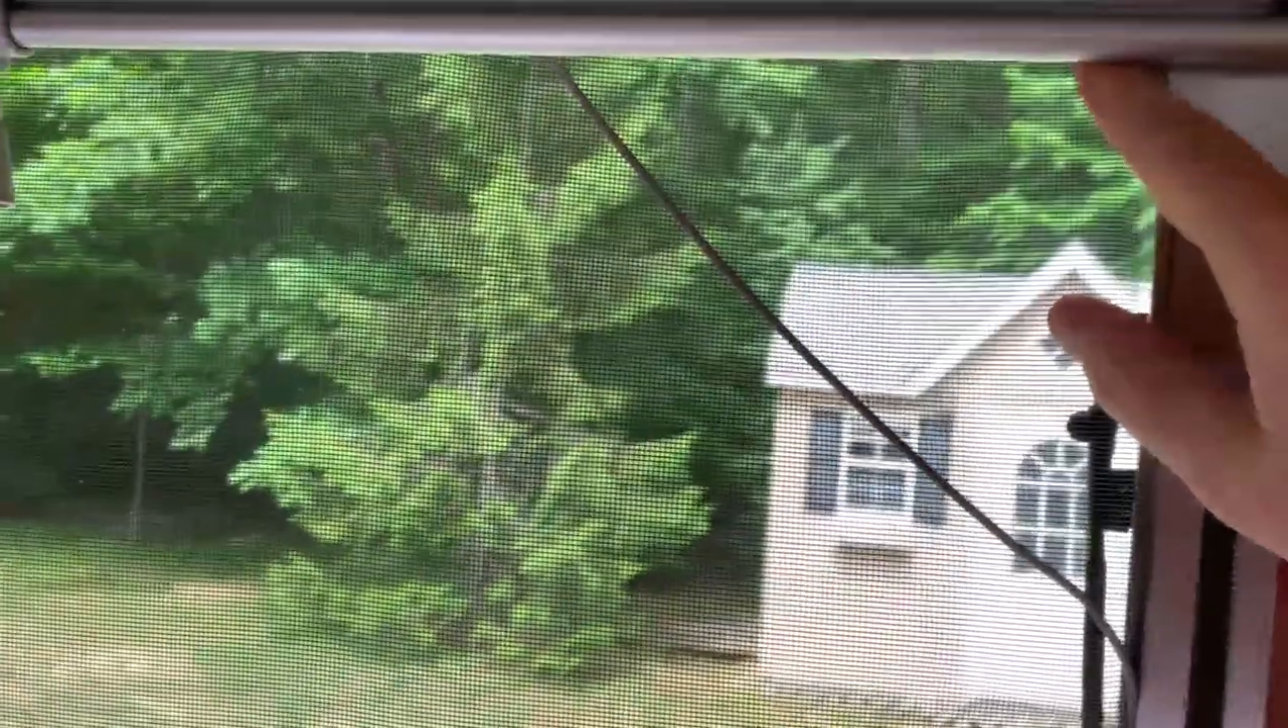I noticed my emergency exit window the screen spline had come undone.